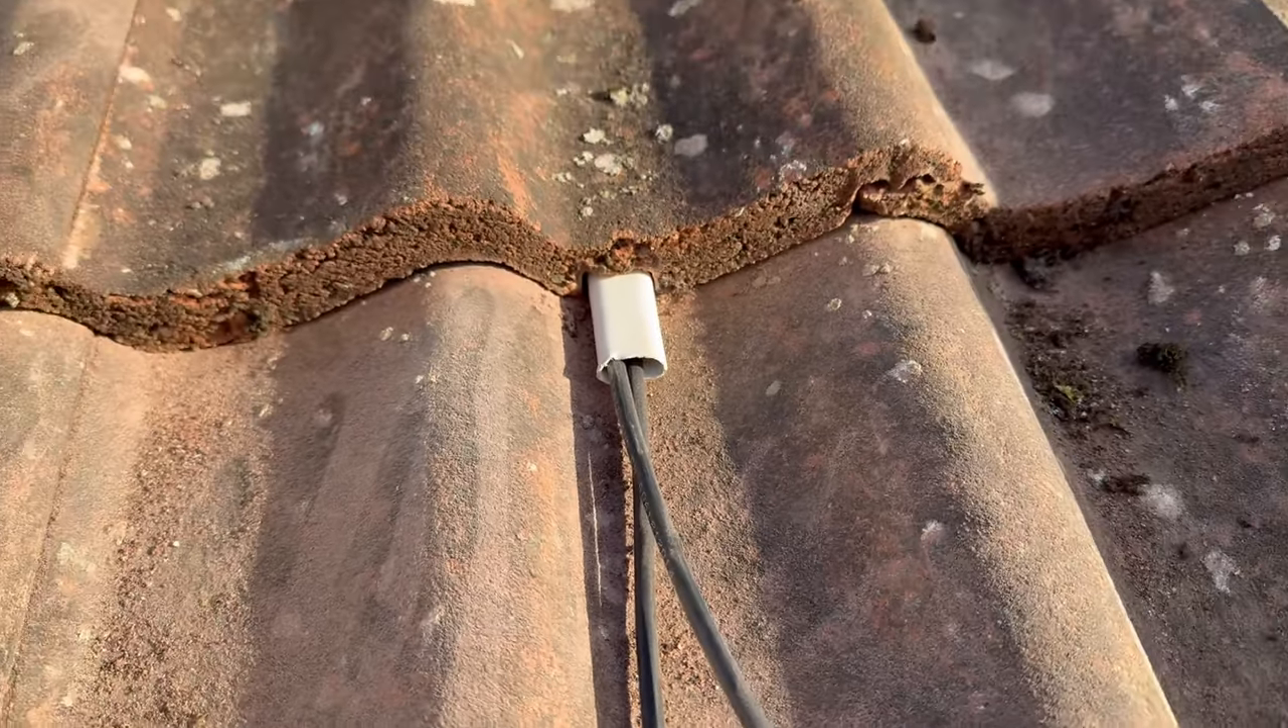So you can see we've brought our cables out onto the roof now.